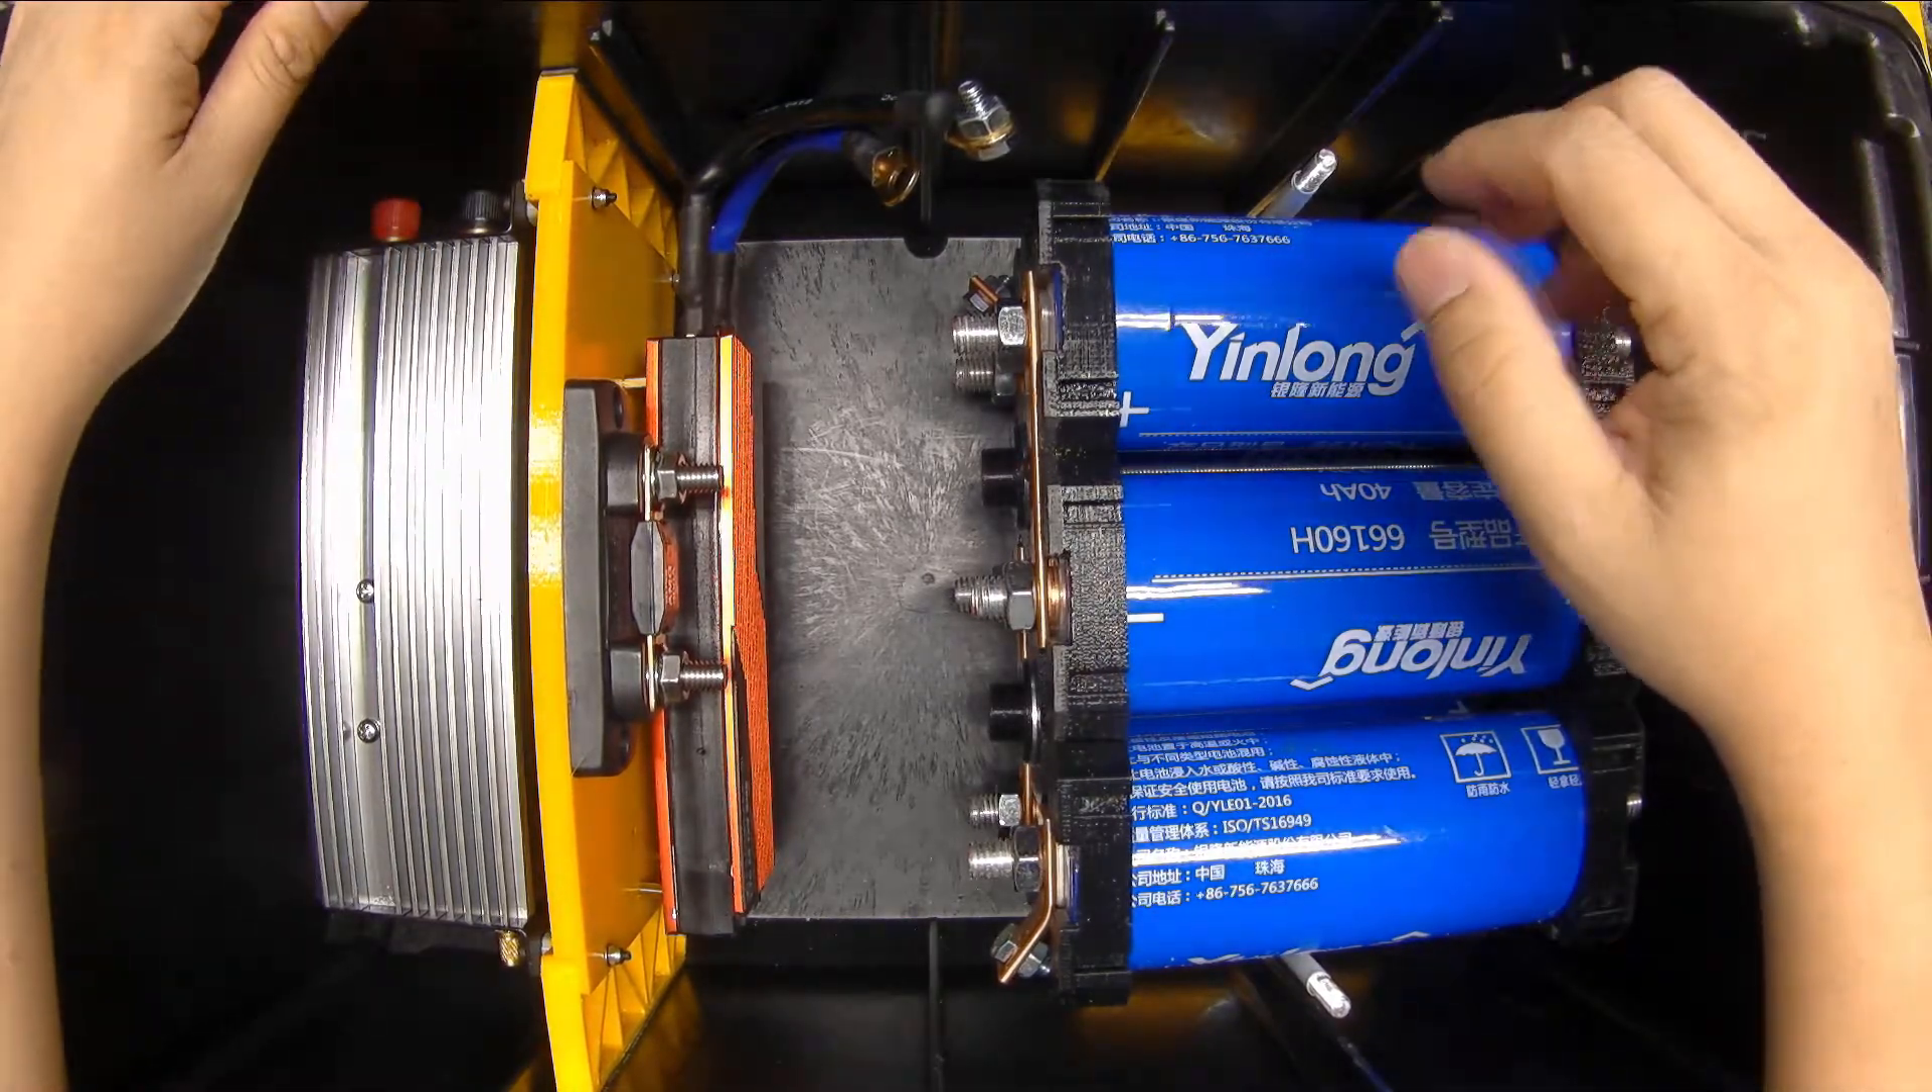So I have this box, and I've gone ahead and mounted in the battery.